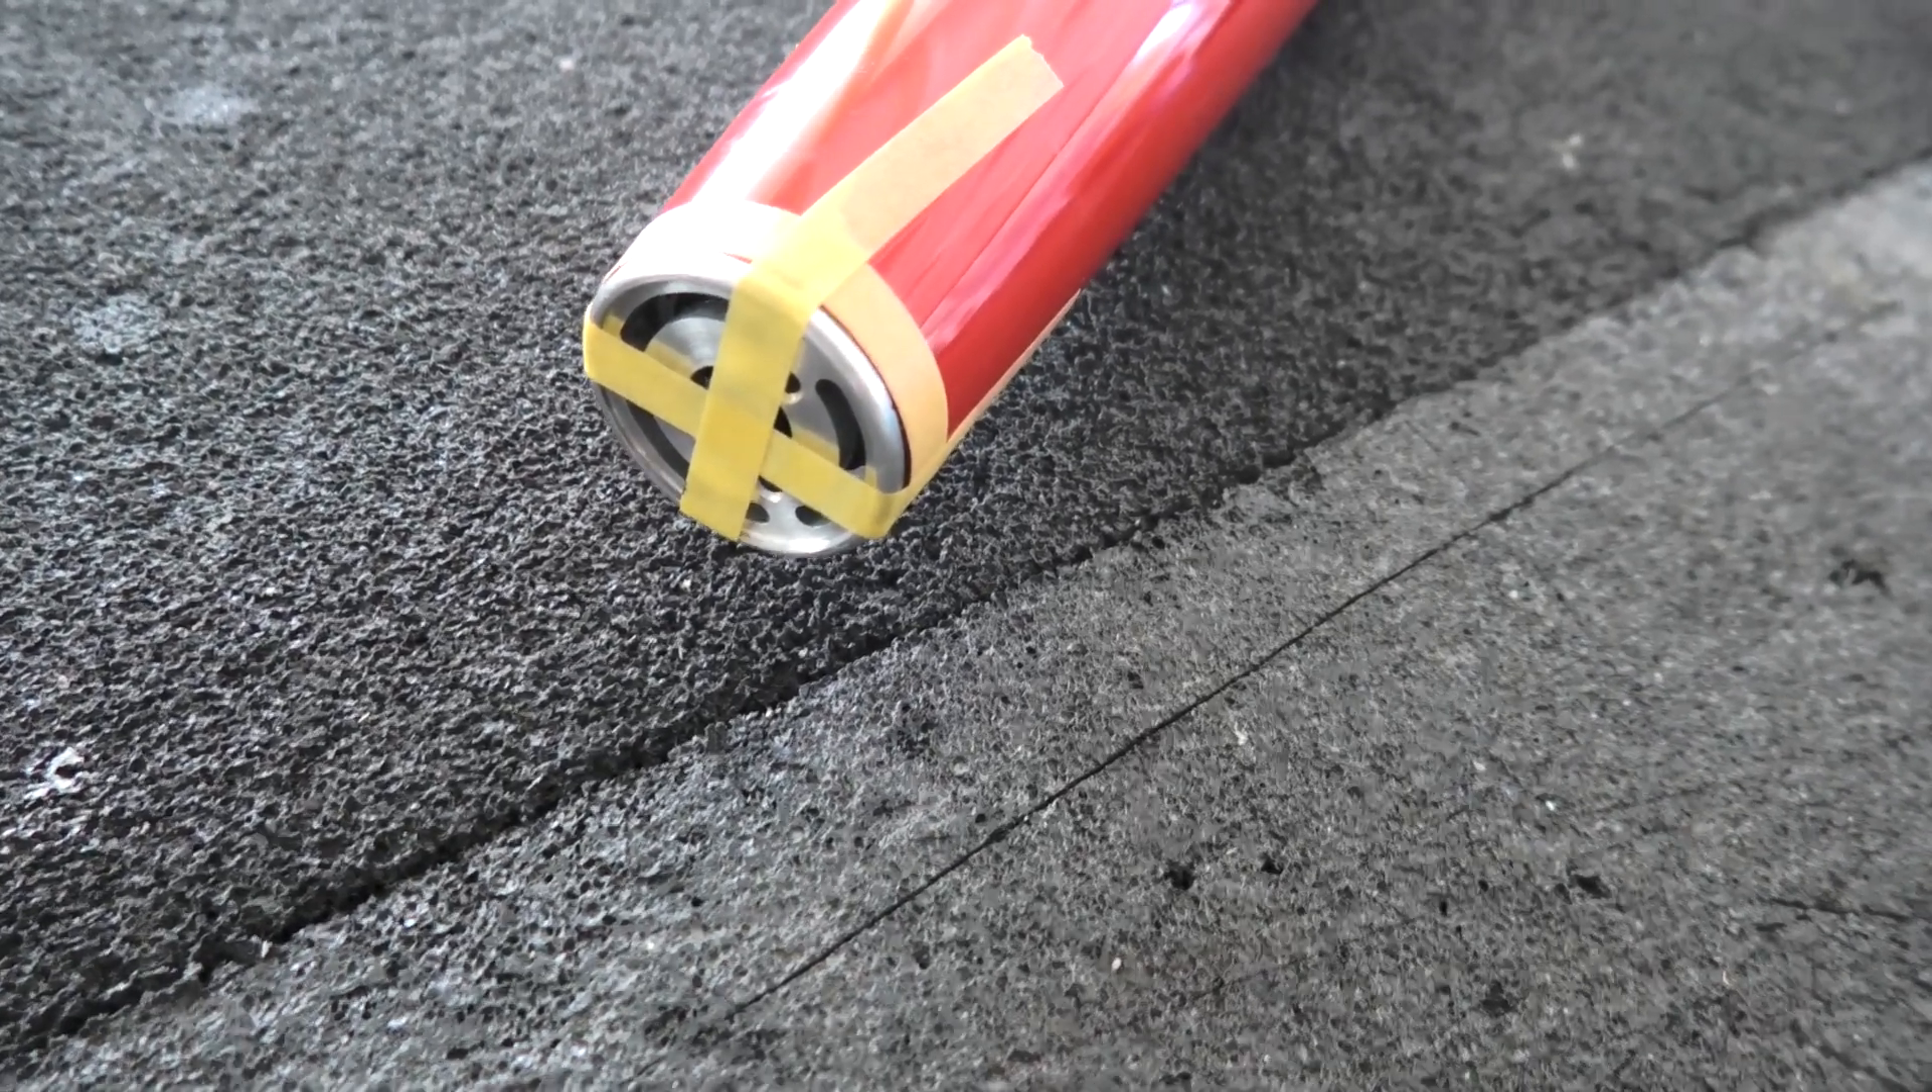The firewall or the CNC motor mount is installed and it's taped in place.